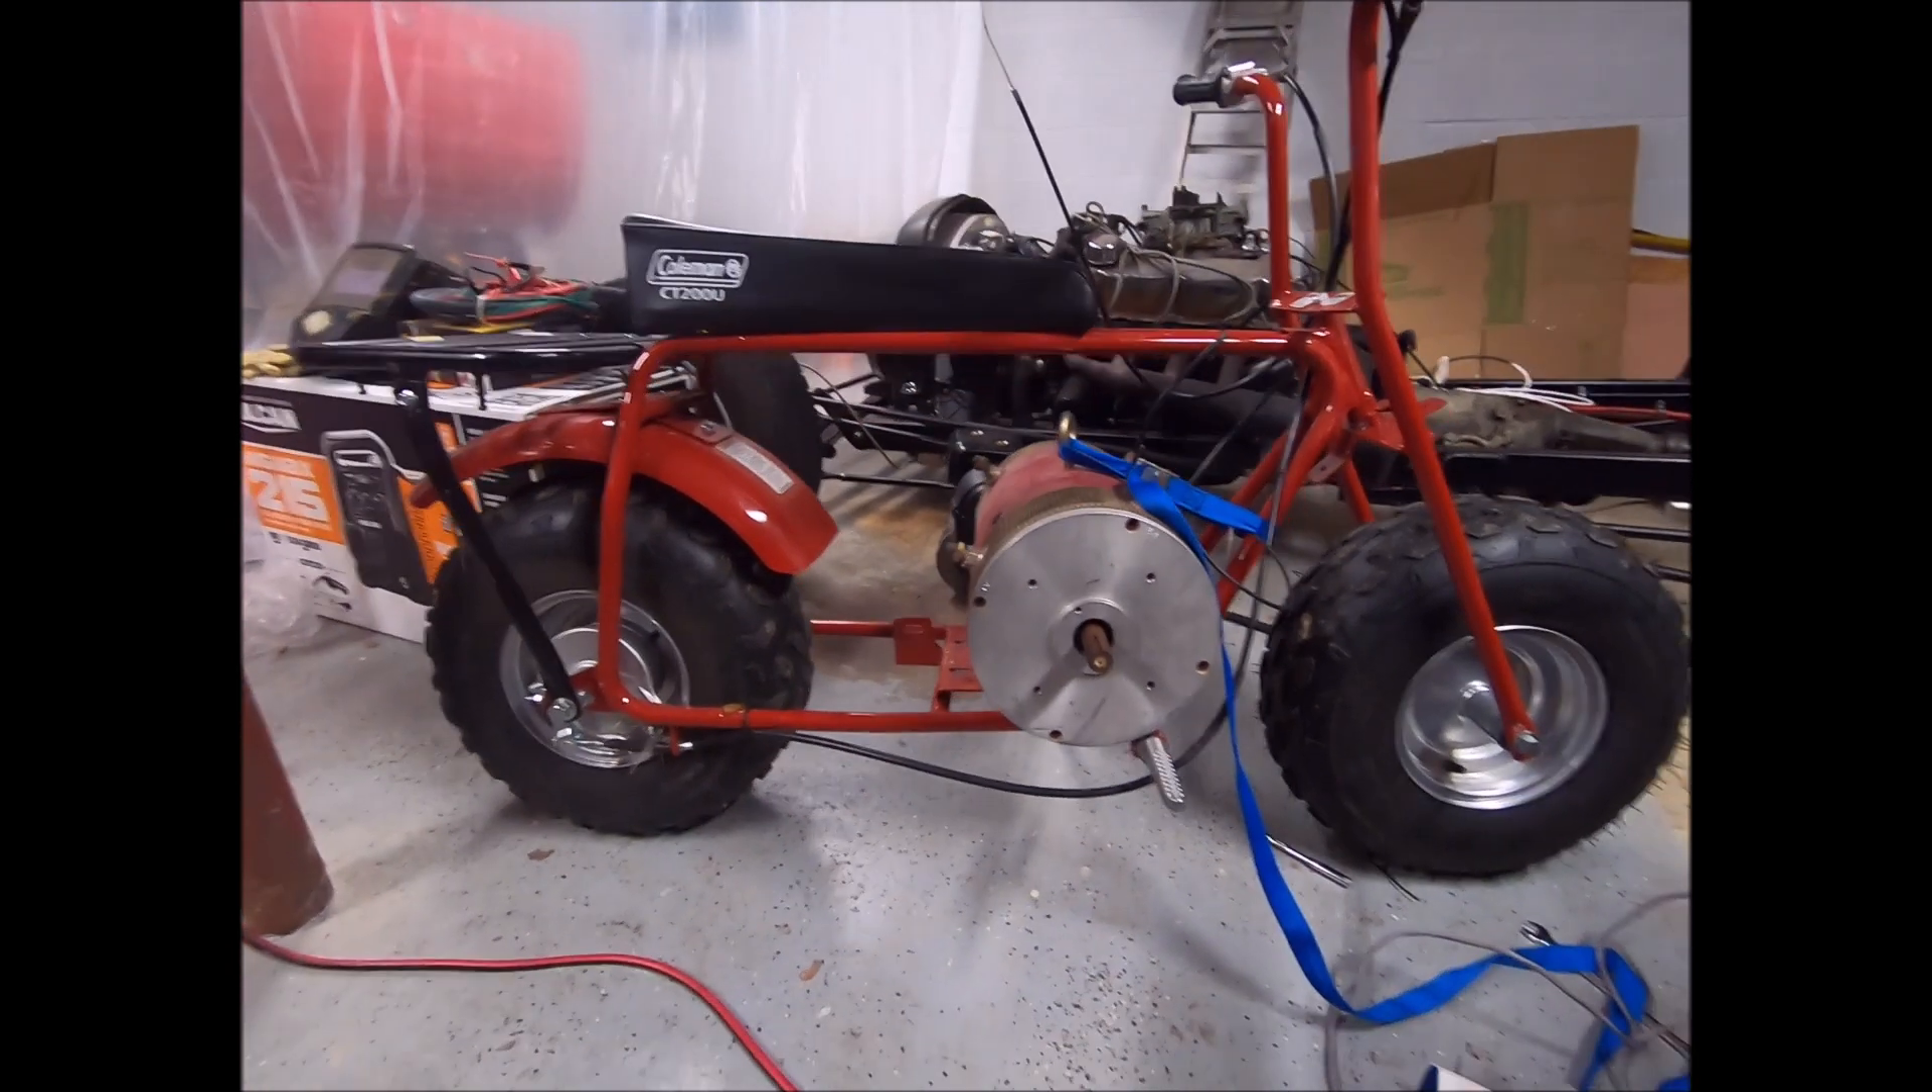I managed to get the motor in the frame which was no small feat.